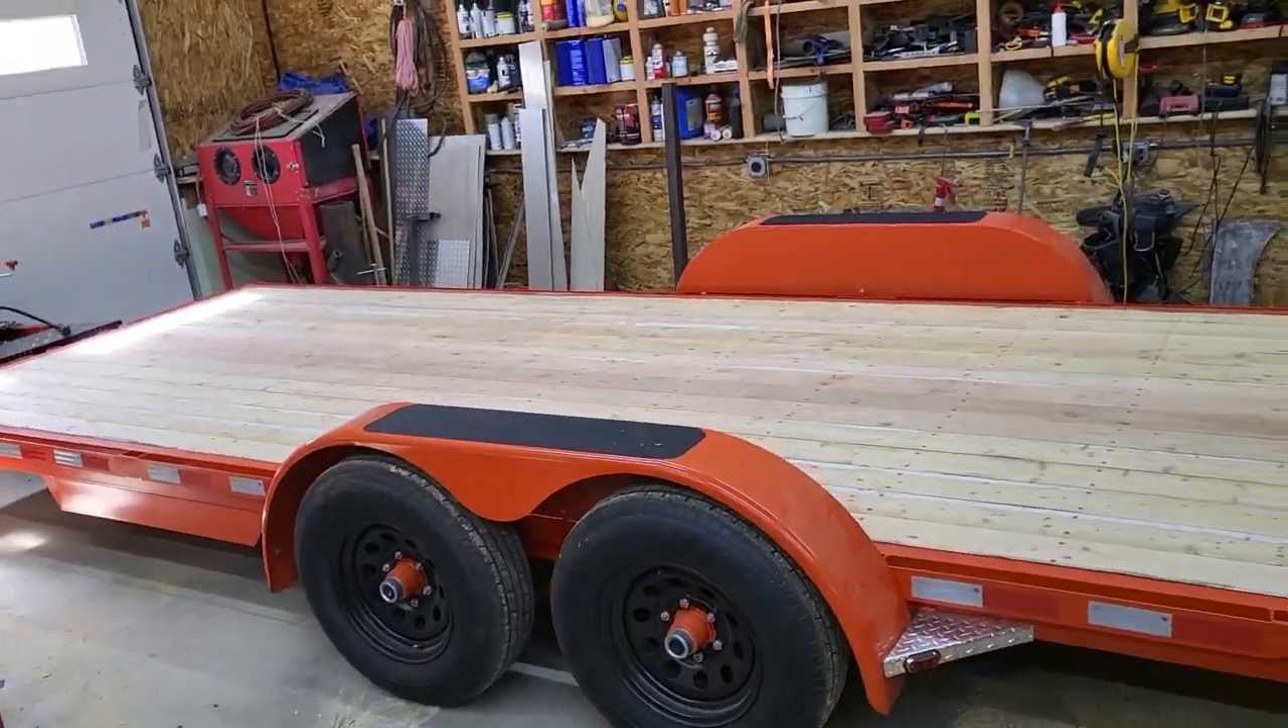There it is with the deck boards all on screwed down.